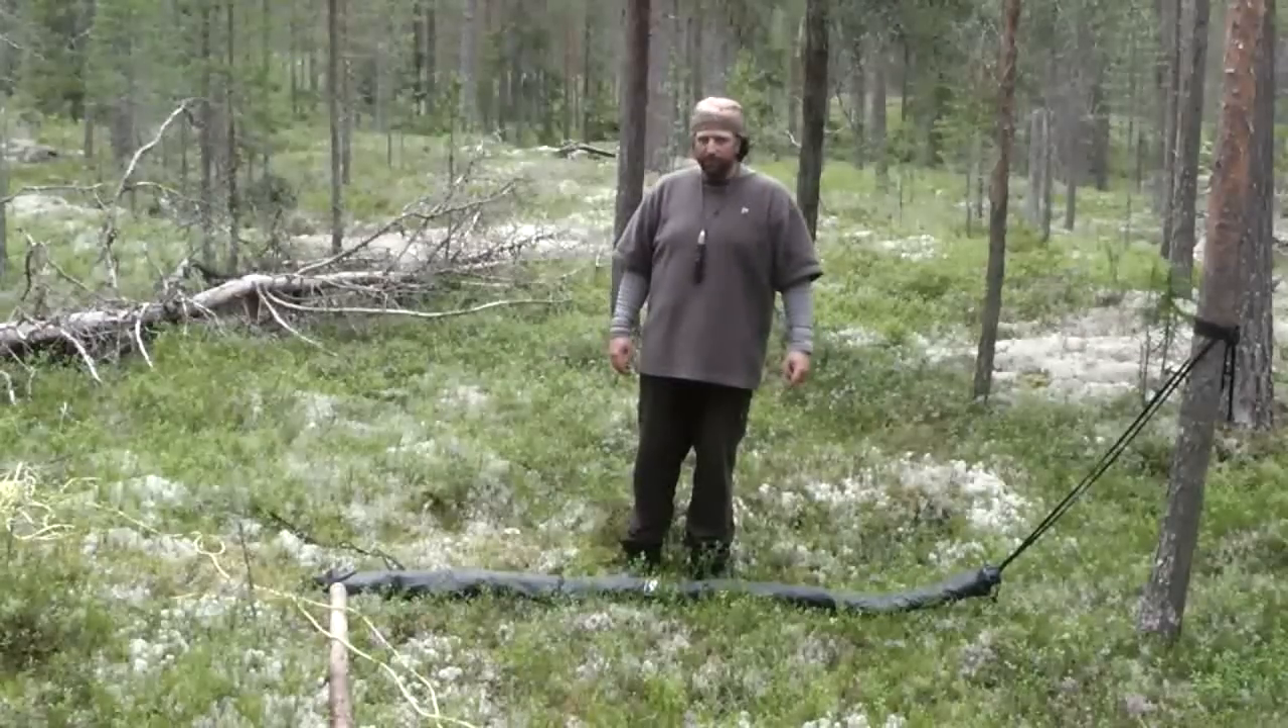Right, so I got my hammock tied off to that tree.